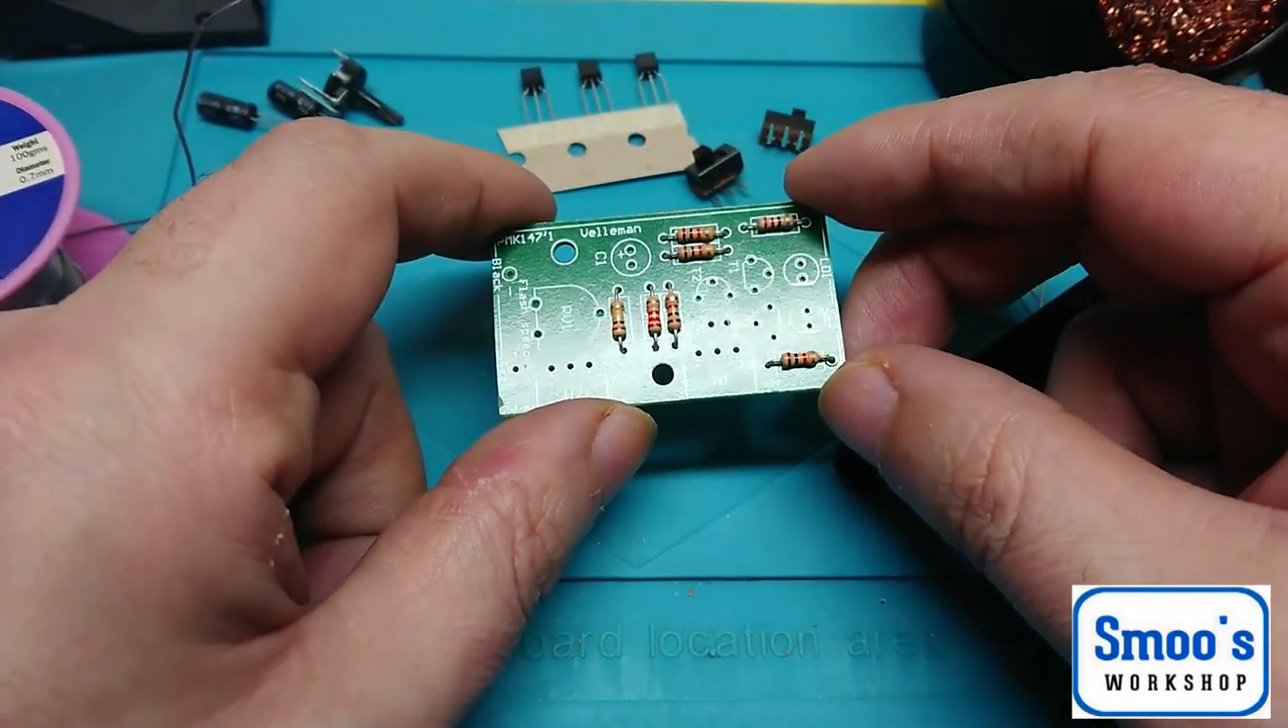Right, so, we have all the resistors fitted, which is lovely.